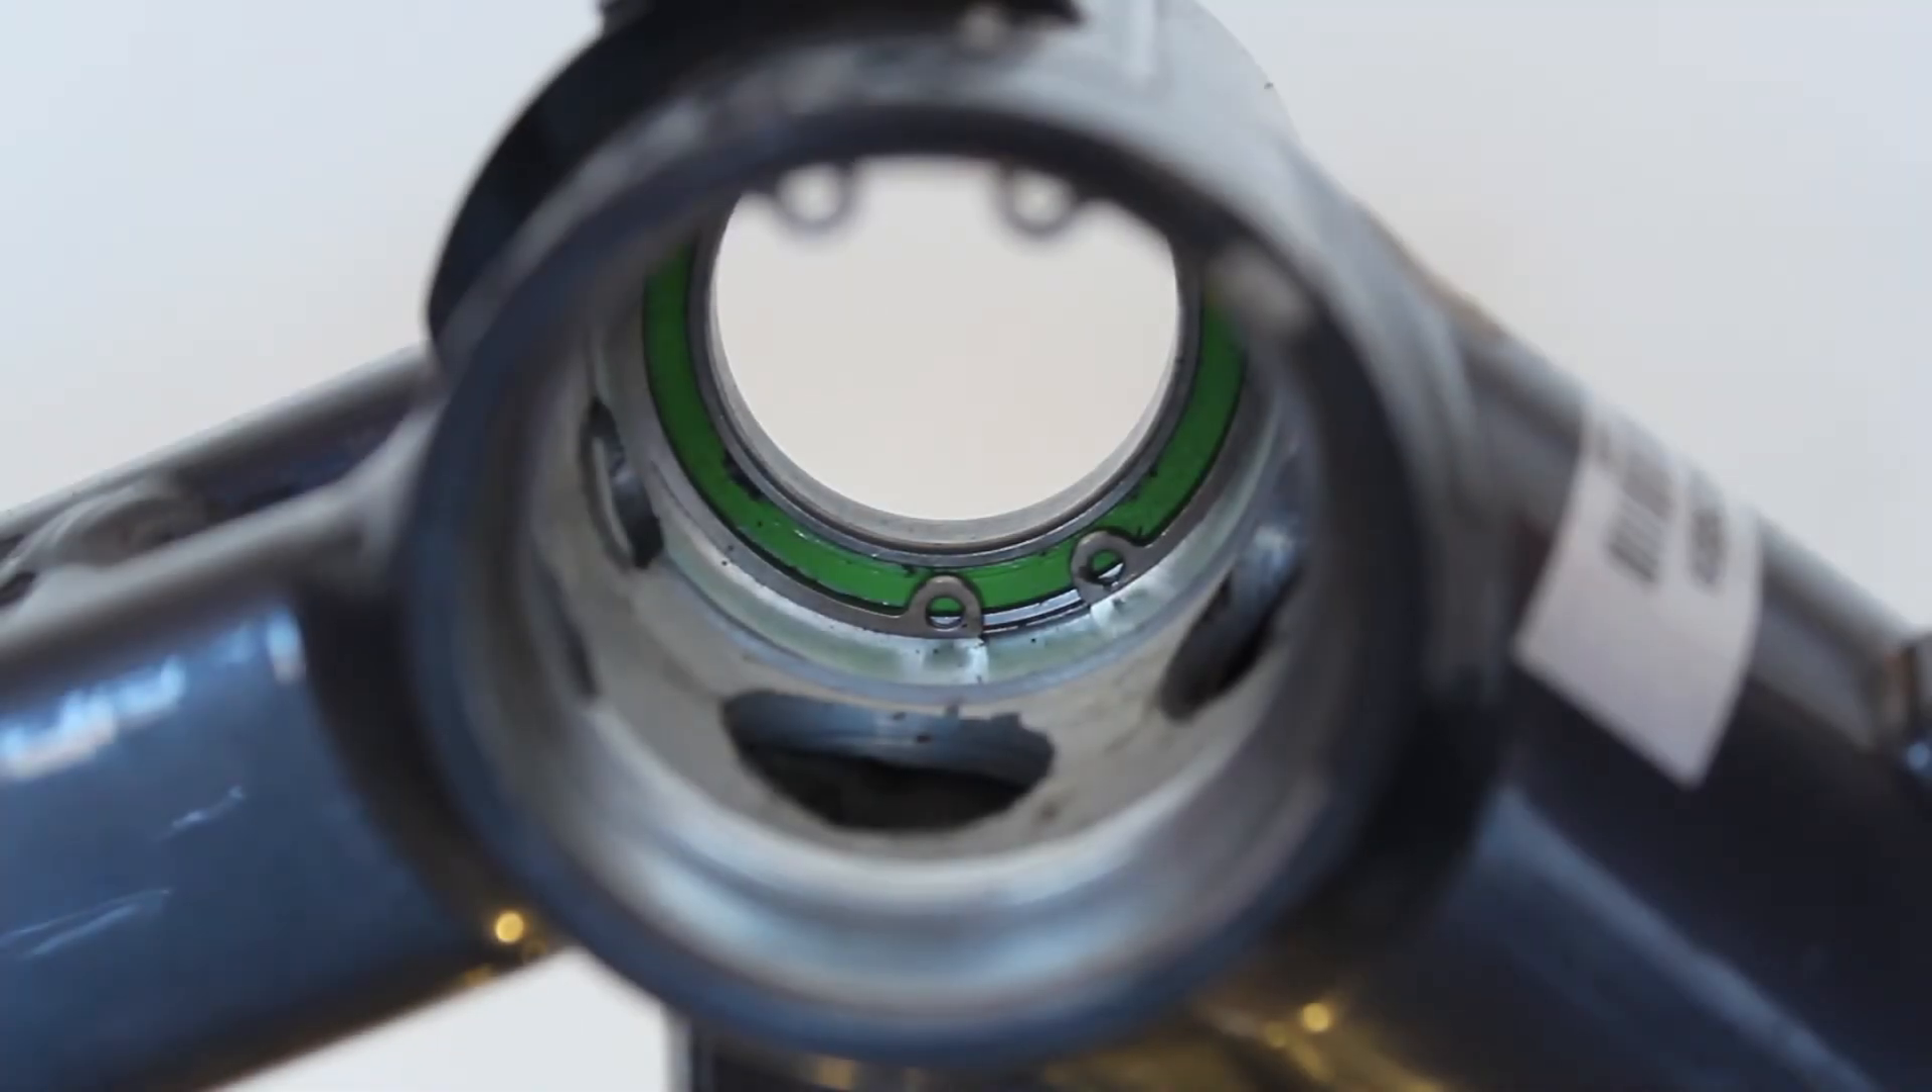So looking through the empty shell you can see the bearing on the opposite side and you can see the snap rings that's holding it in place.